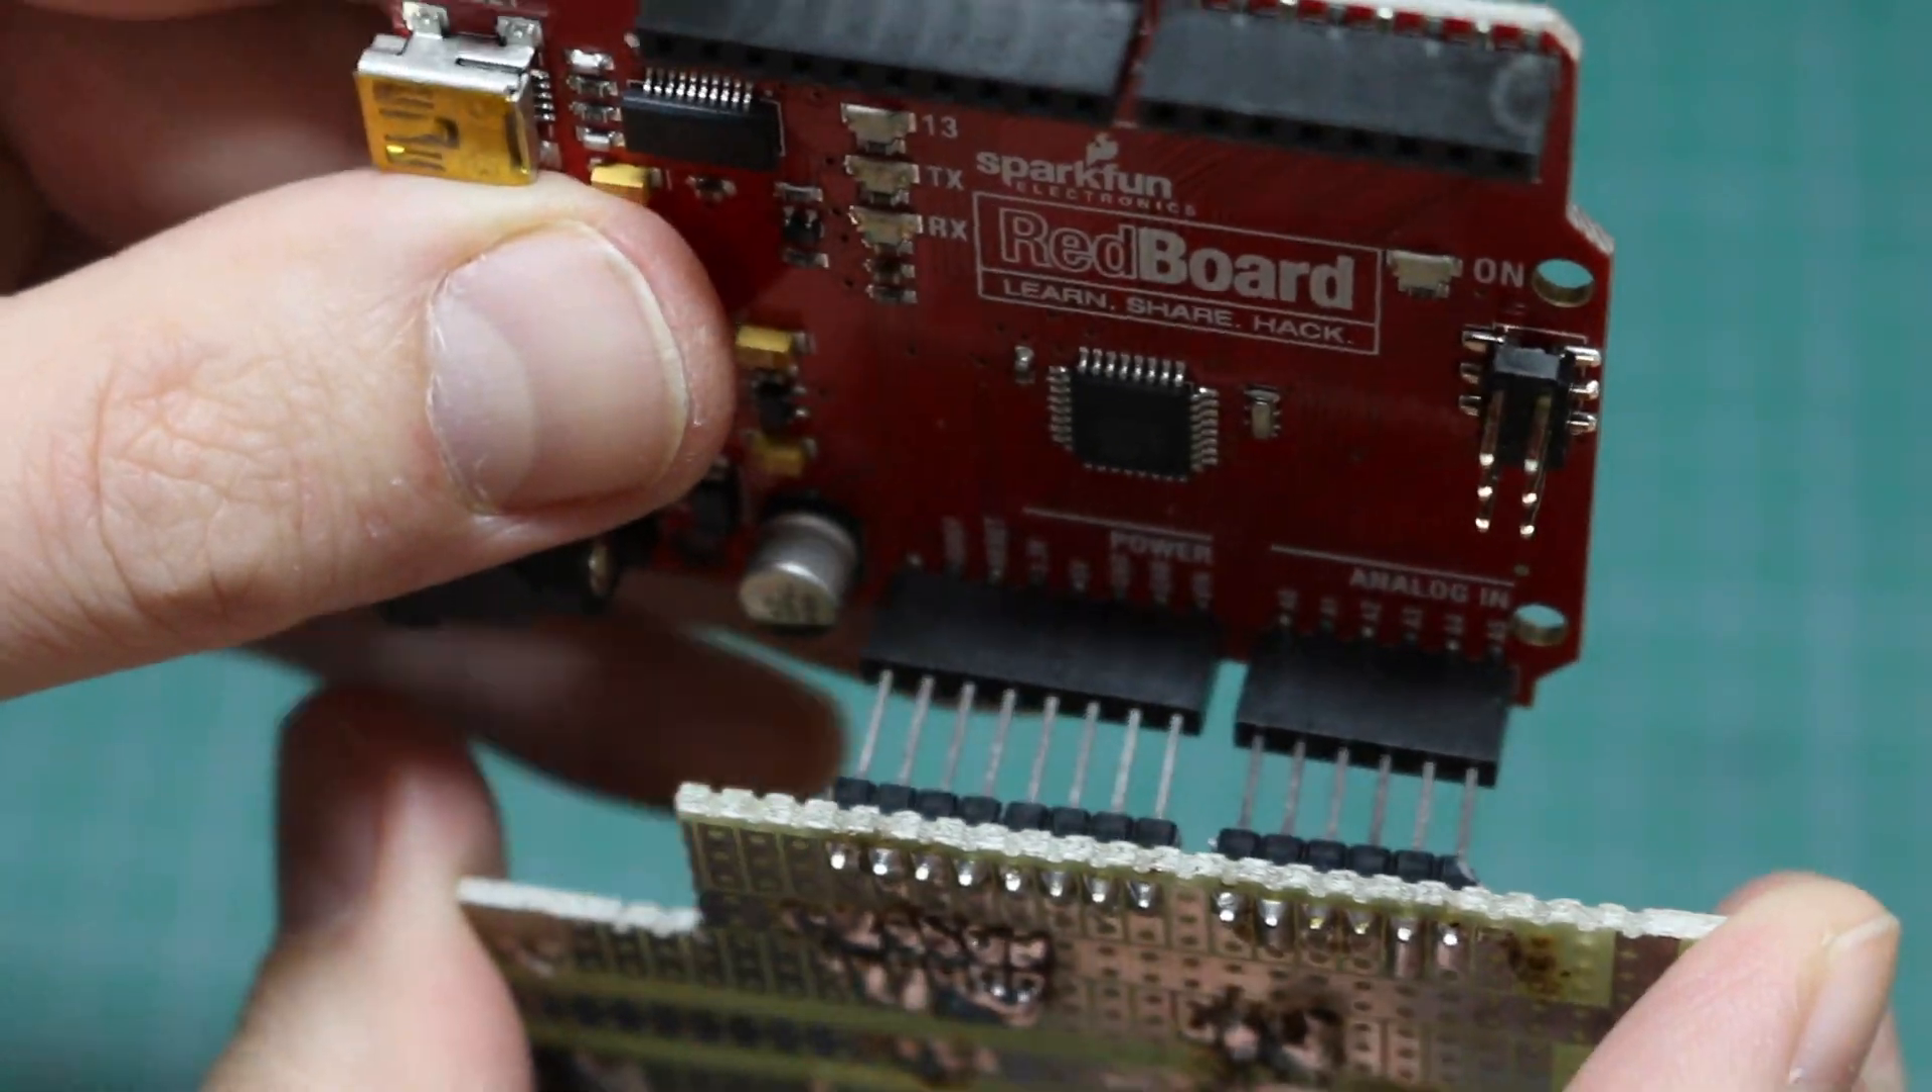Your headers are perfectly aligned to plug into this board three separate header pieces all perfectly aligned.